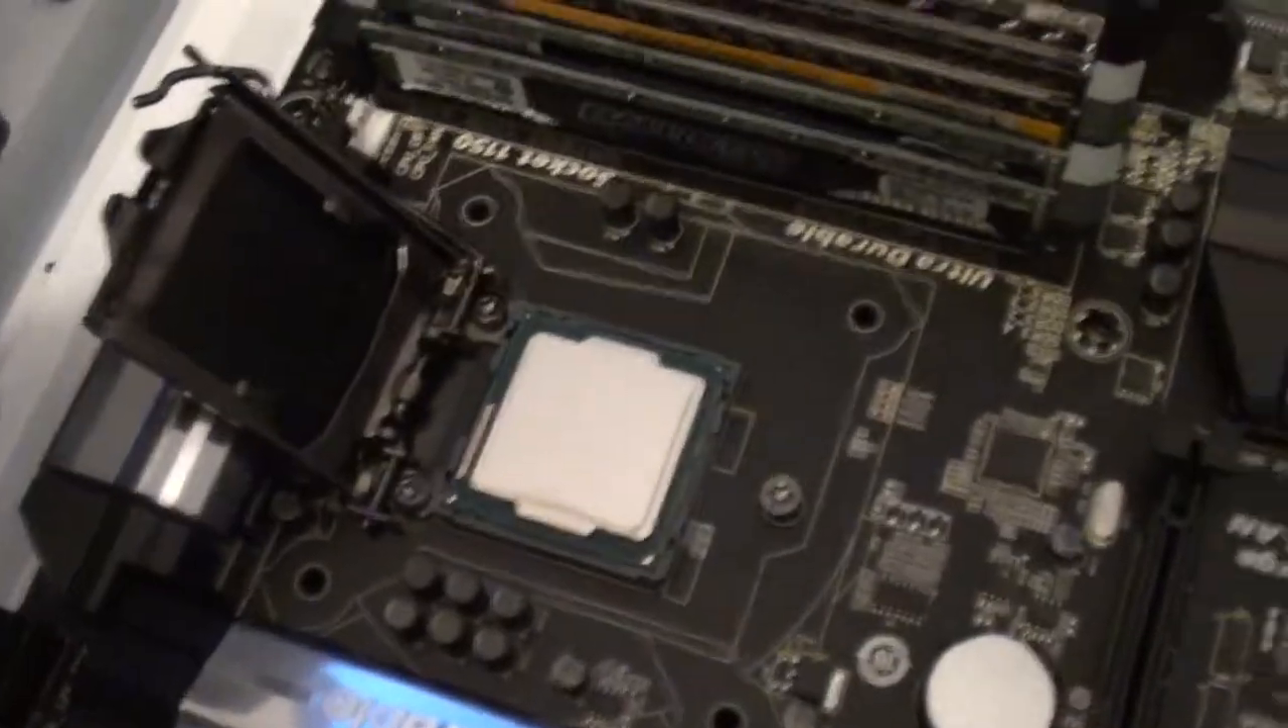I've placed the processor in. Into its slot.